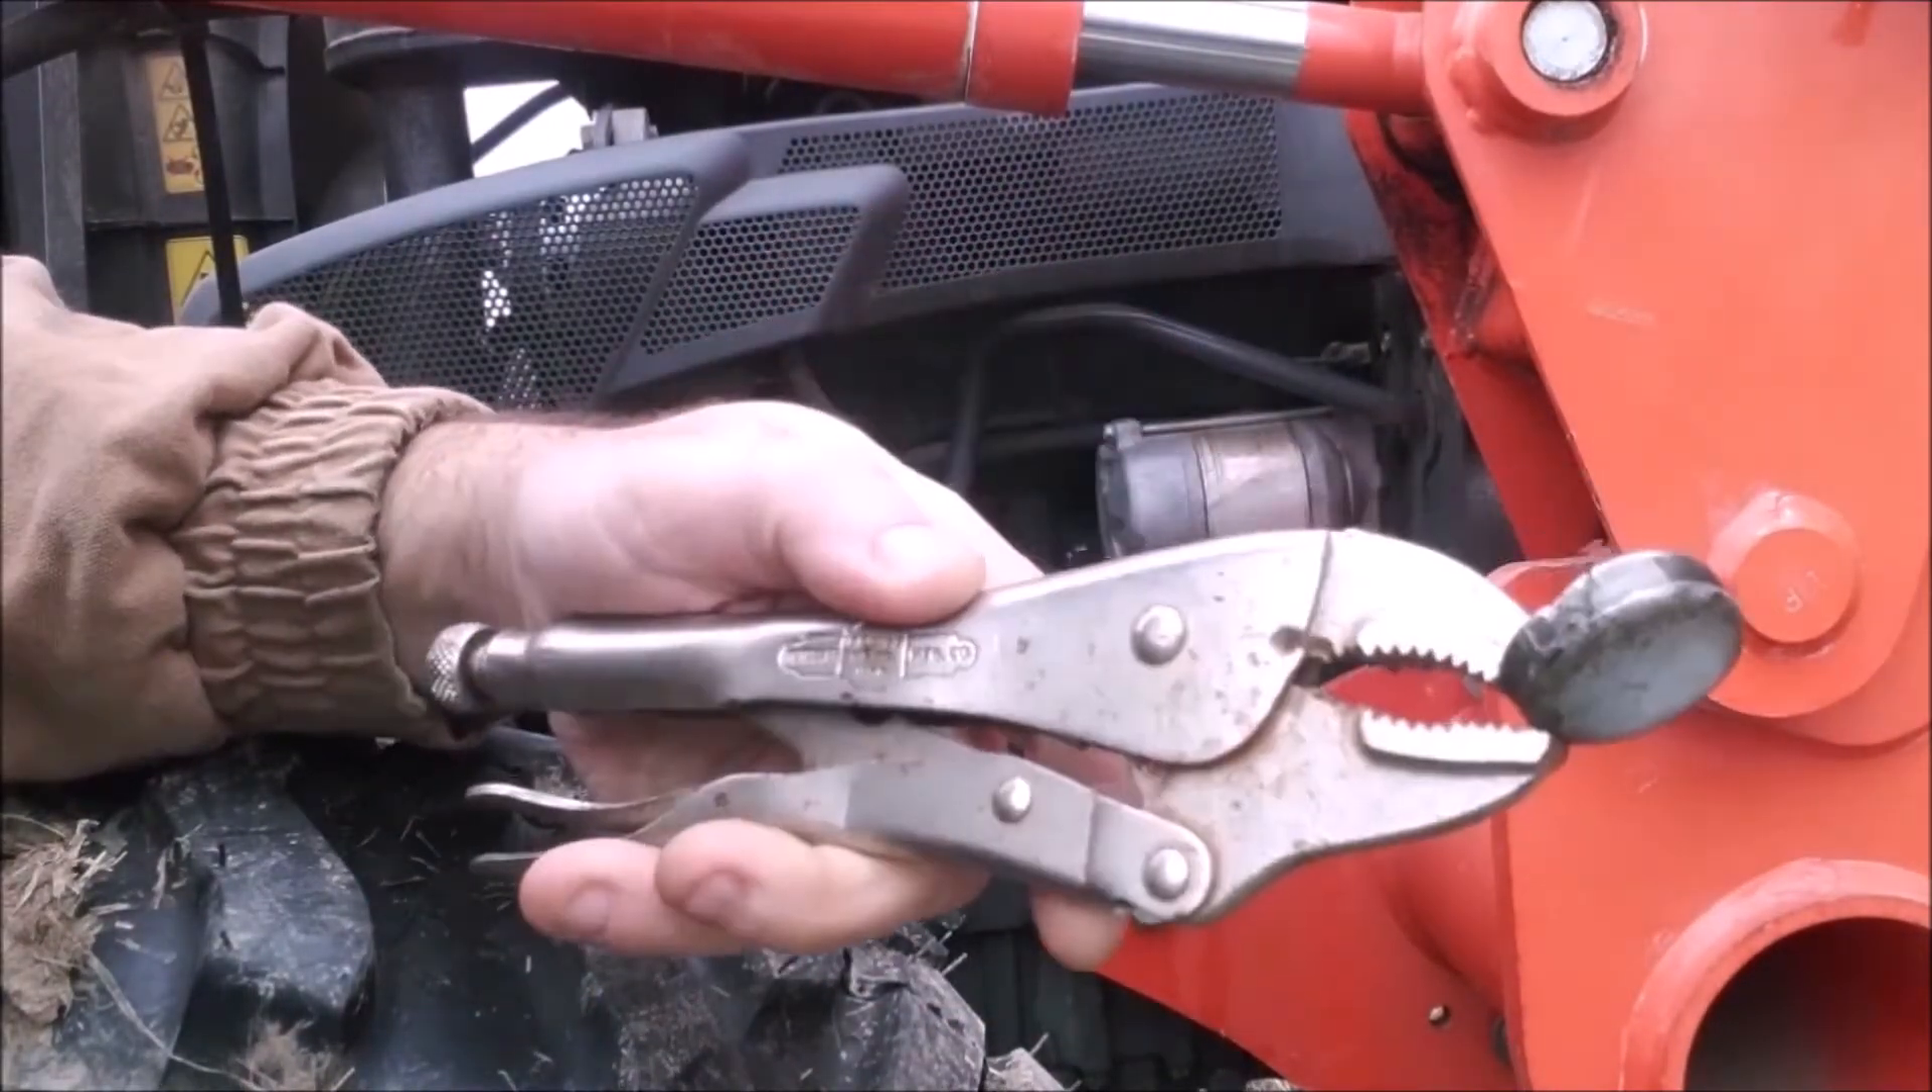All right then so there's the freeze plug out all good.